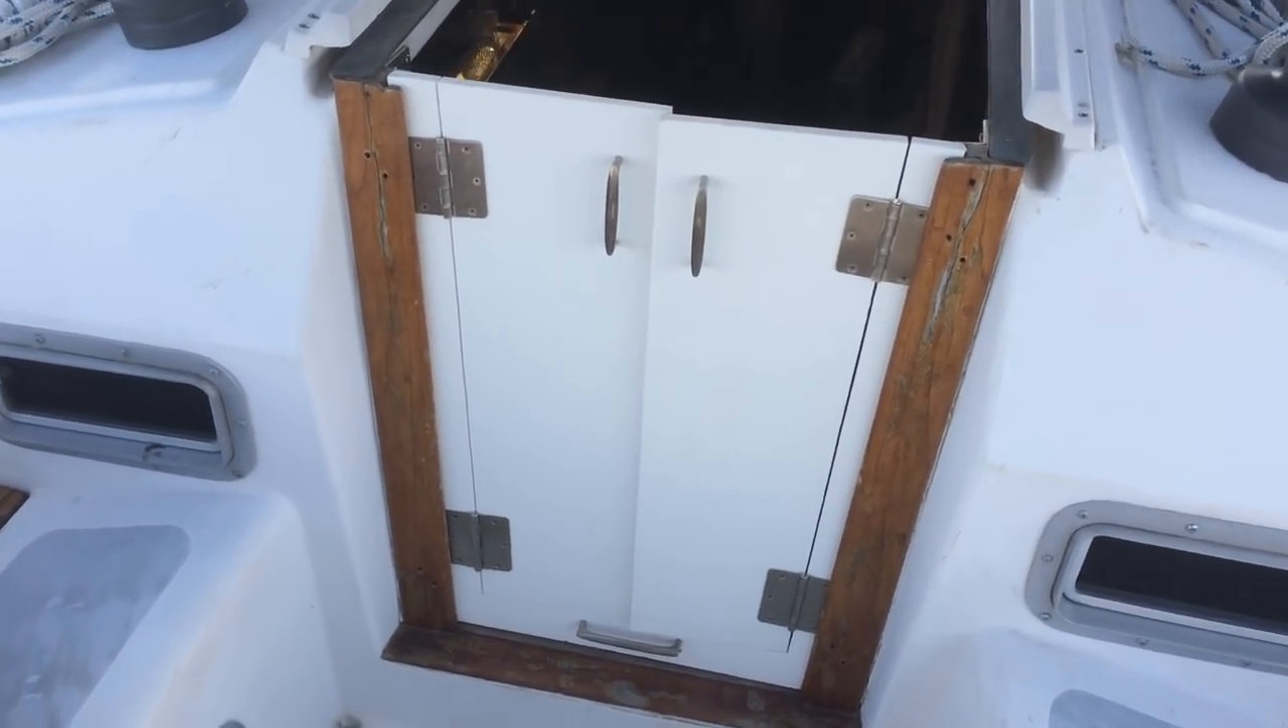Alright, I've got the door sanded up and put back in.